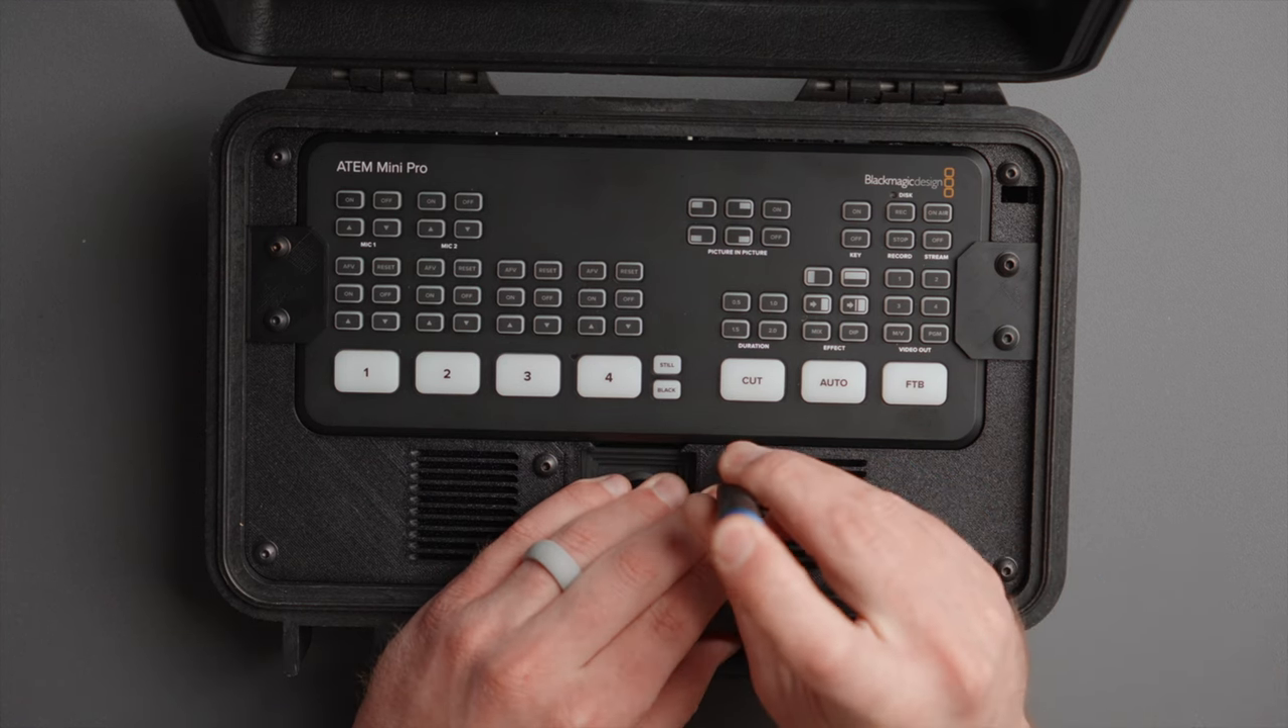We can fit the ATEM nicely. It's nice and flush and there's no huge gaps around the outside of the case.